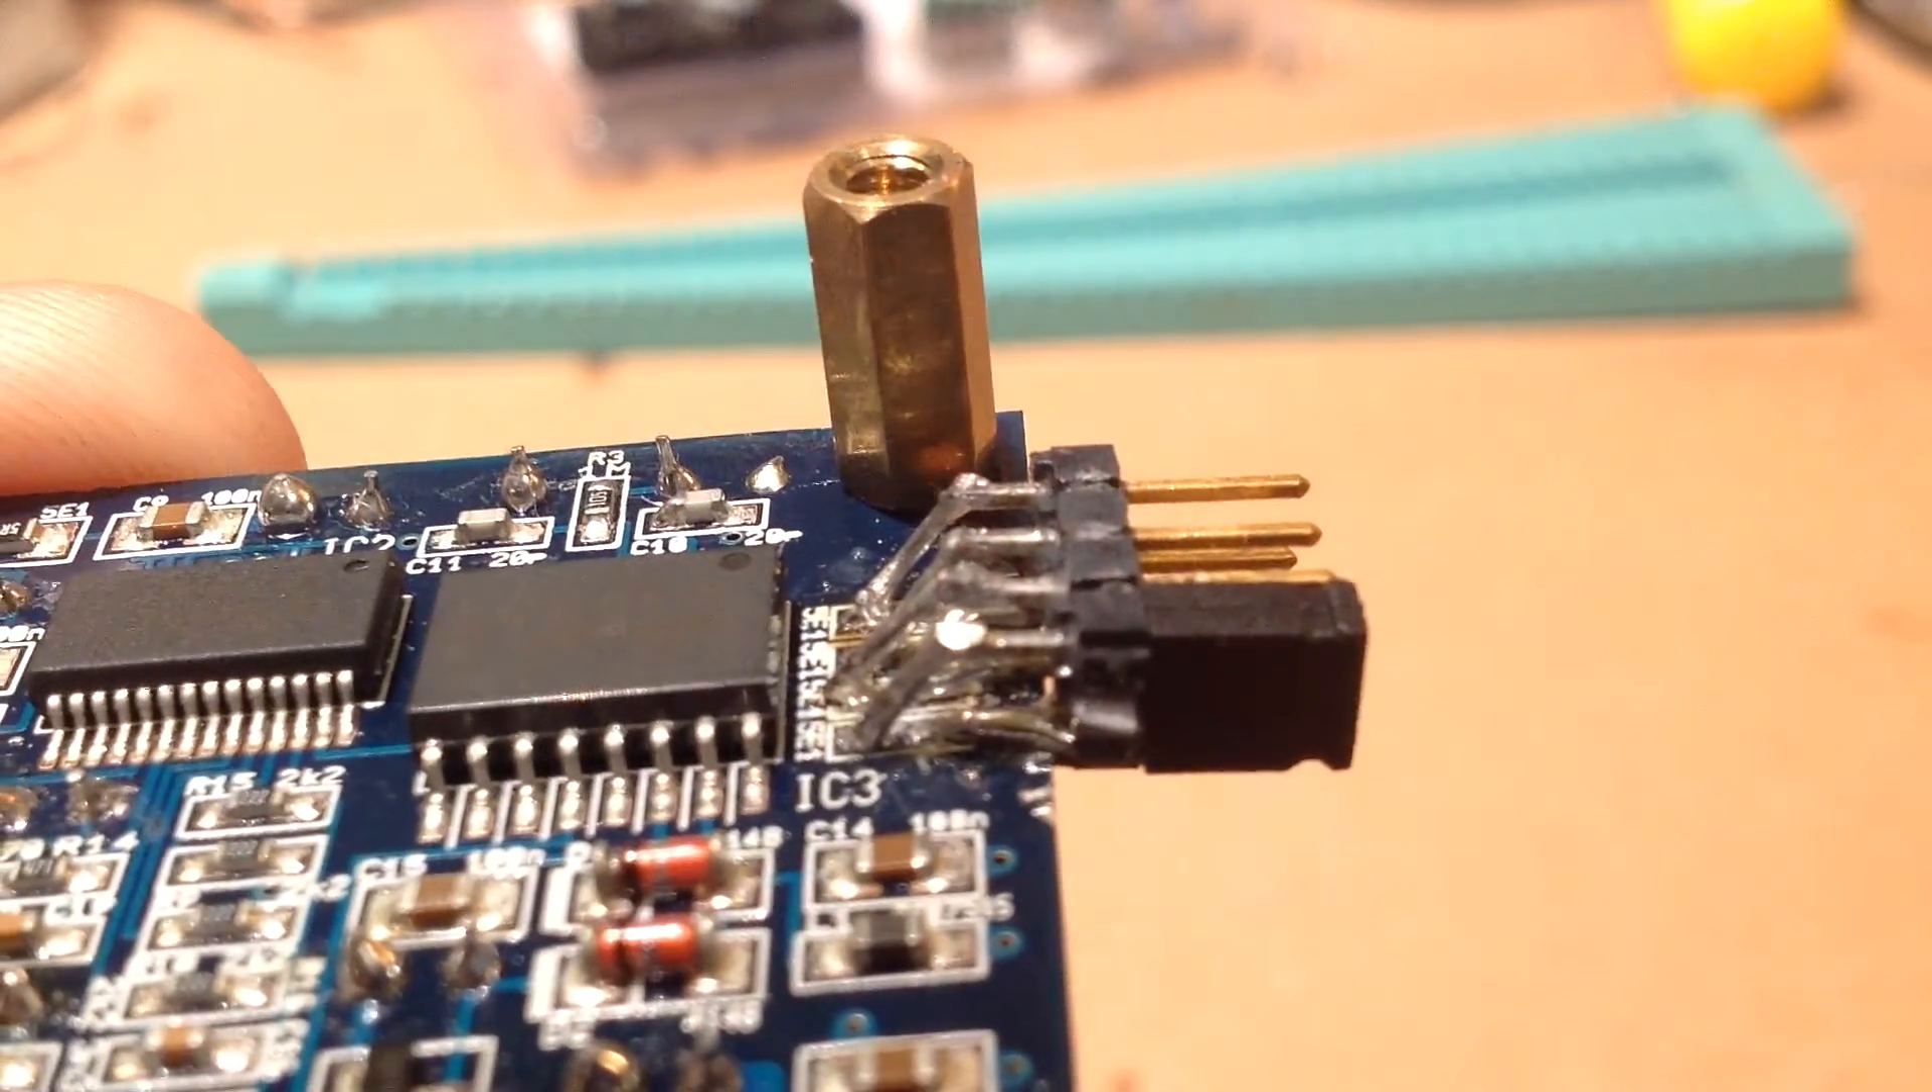The not-ground side is this side, and what I did there was just carefully constructed some tiny wires to go from the header right to each respective pad.